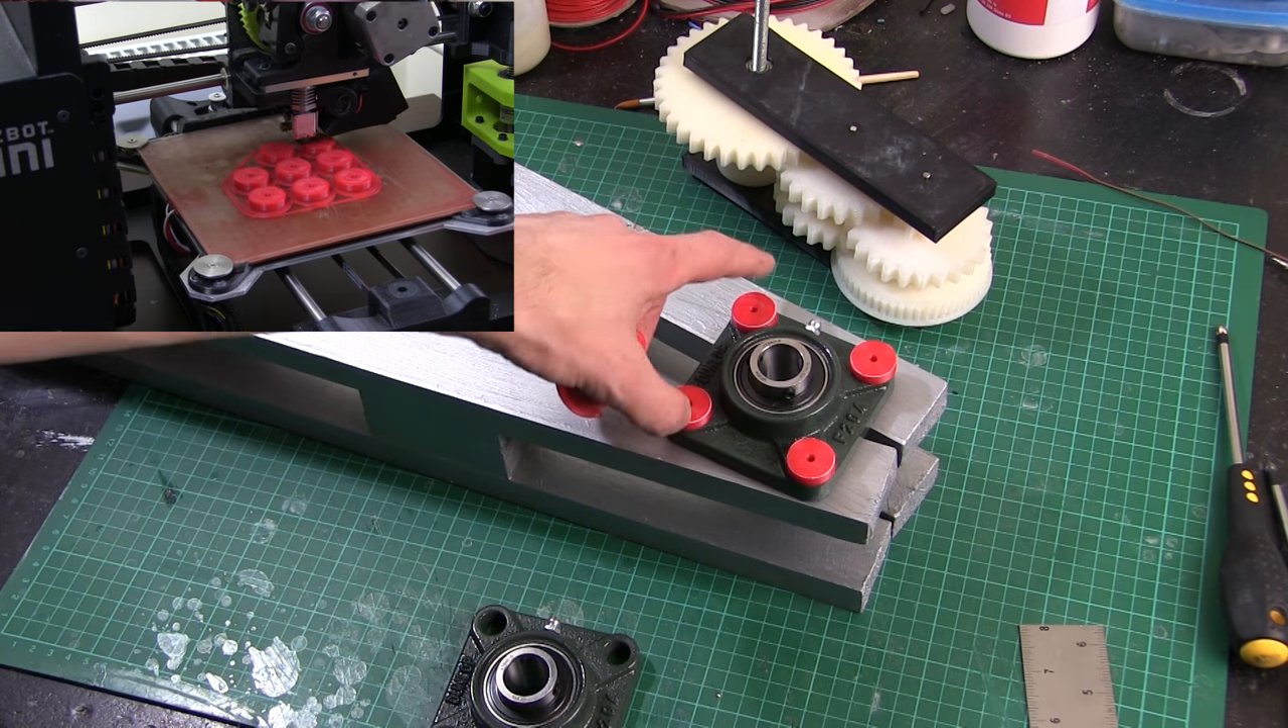So for now I've made these 3D printed inserts. They're 100 % solid in ABS. And those just fit into the four corners.